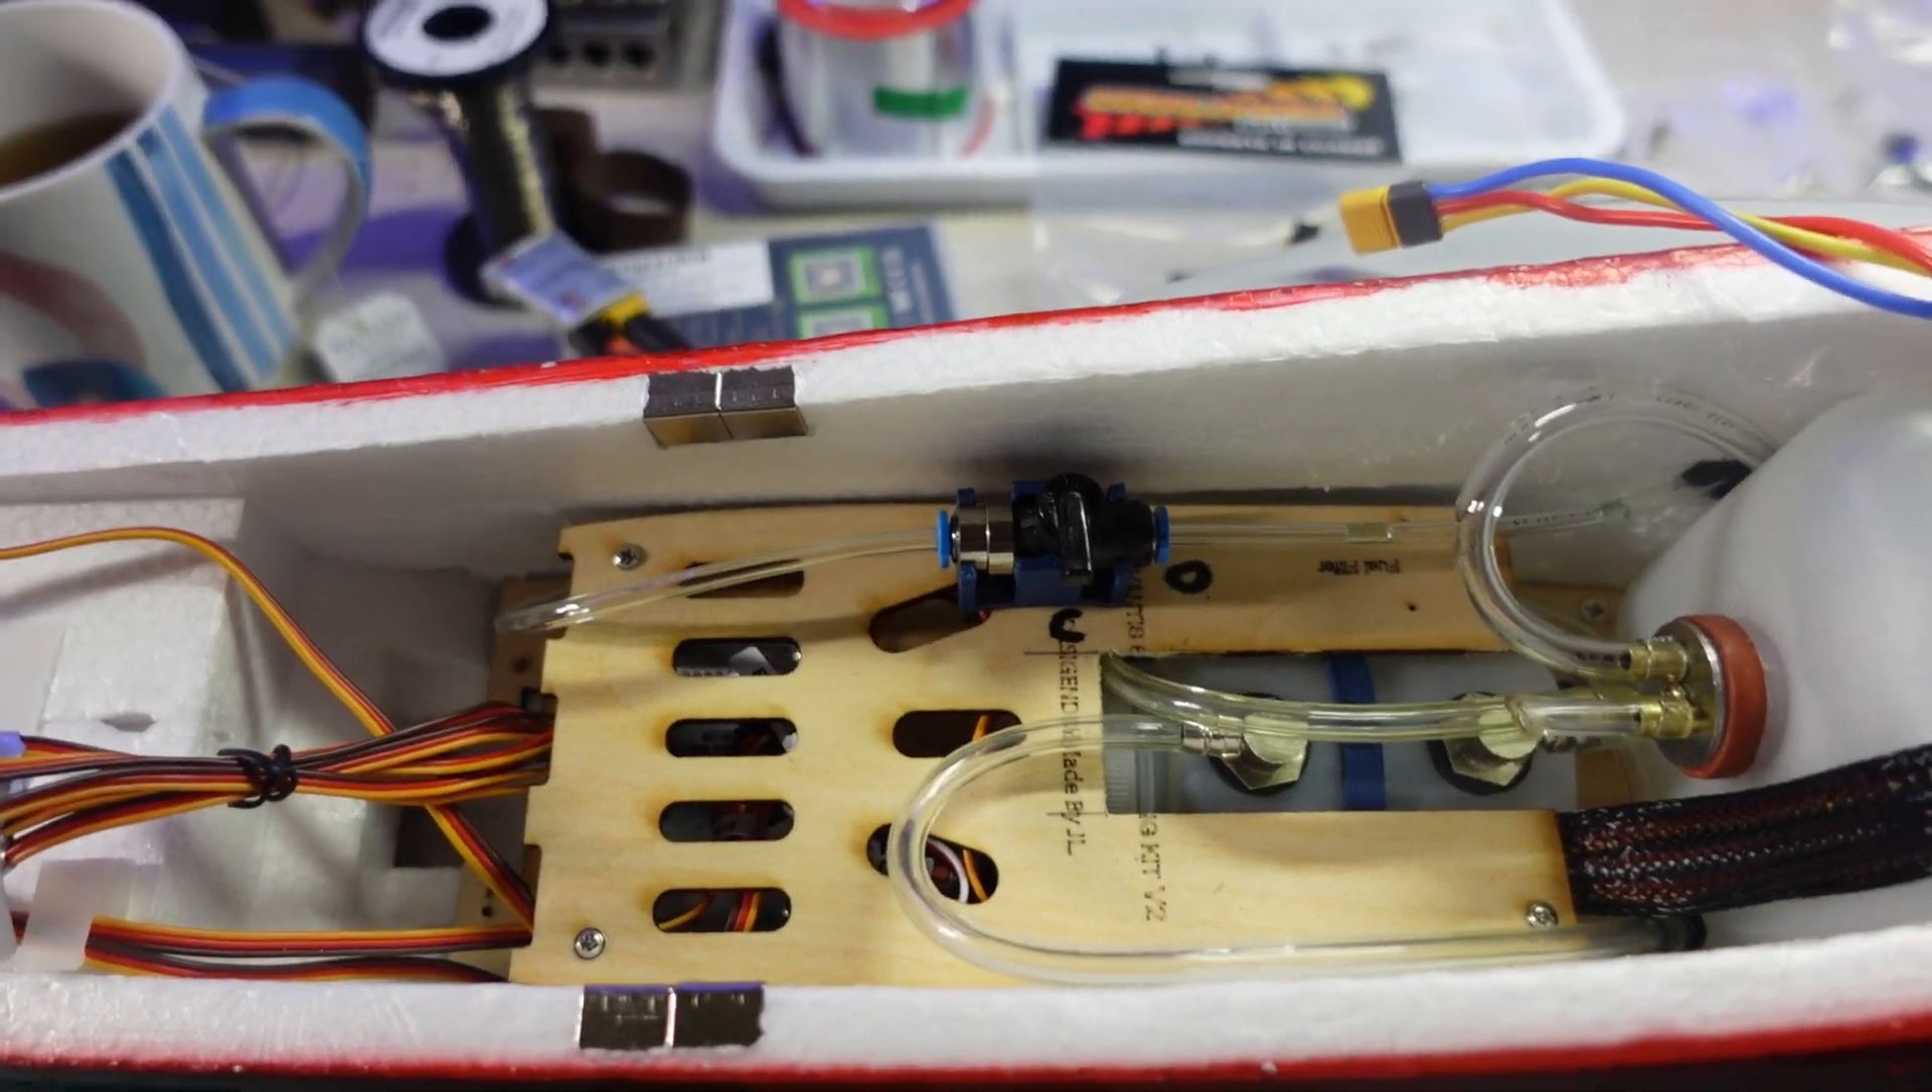I've run some snakeskin here so these servo cables that I'm talking about that come from the tail I've just covered them in some snakeskin they go under there and as I say just plug into that mixer board.